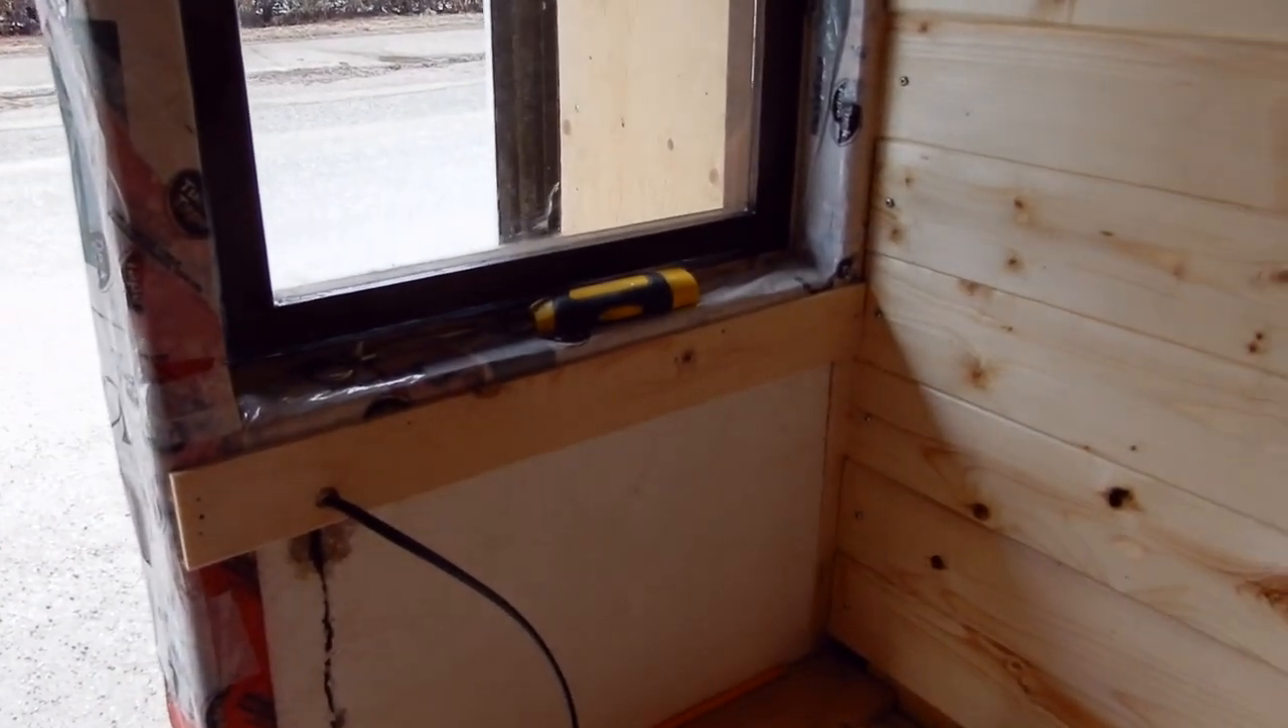I've just added another piece of paneling here underneath of the window.